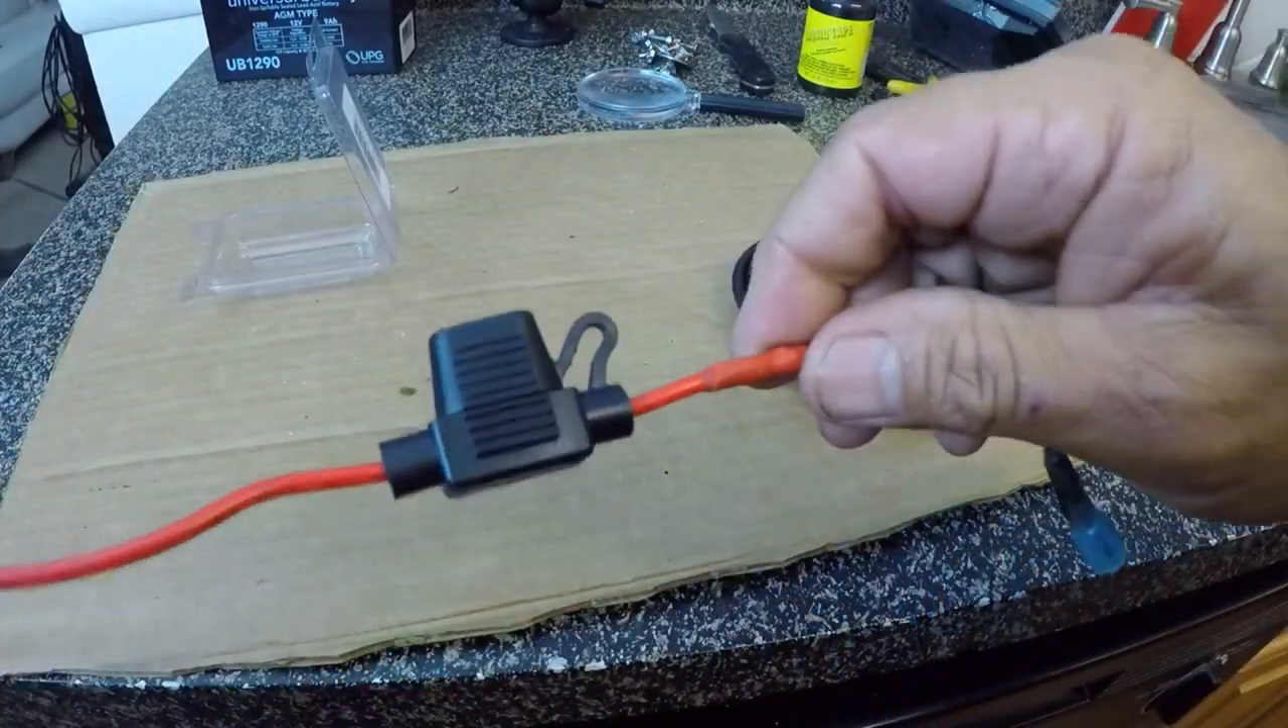All right, I got my fuse in place. Put the cap over to make that nice and waterproof there.